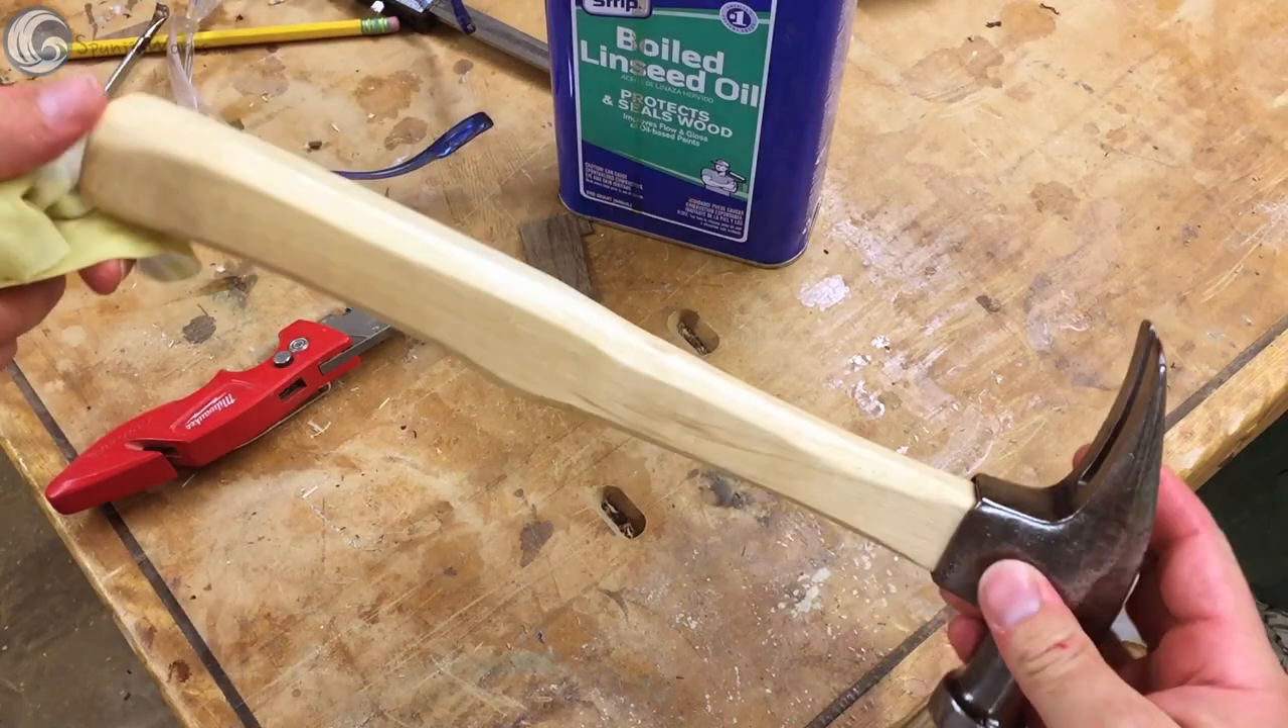And there you have it, a brand new handle on a very old hammerhead.